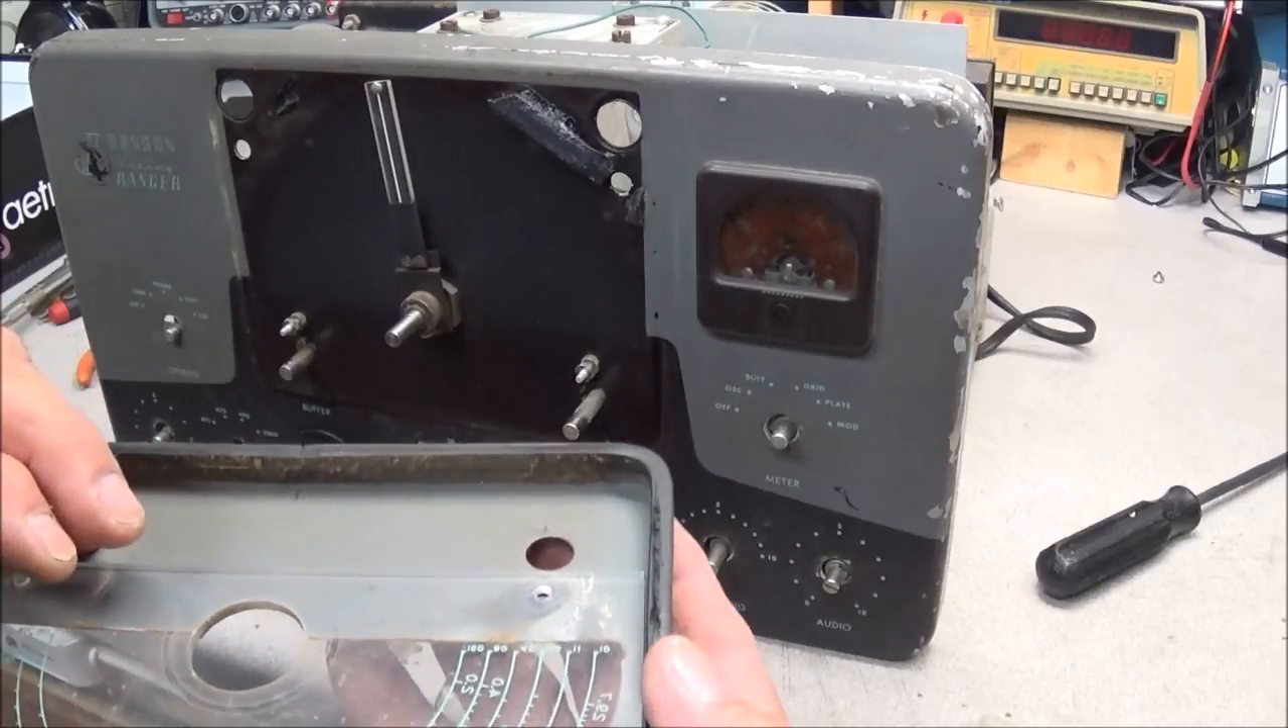We got the dial glass out.